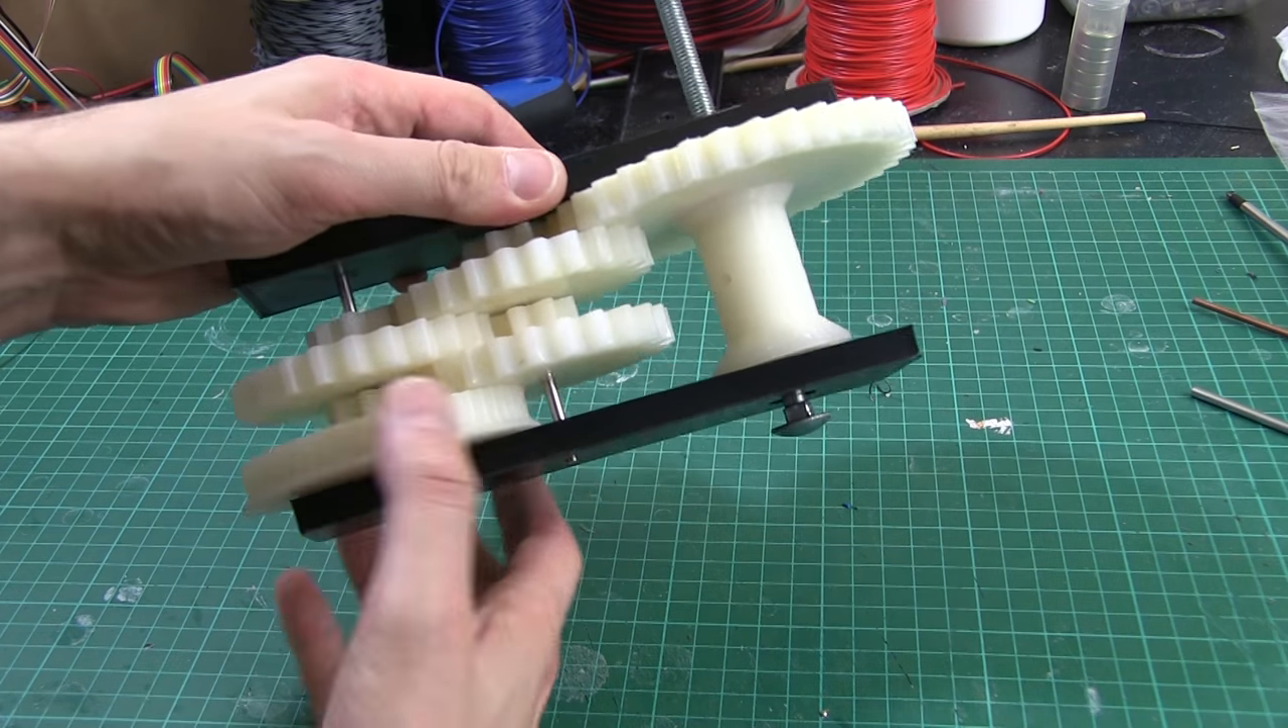So now I've got the big gear in.